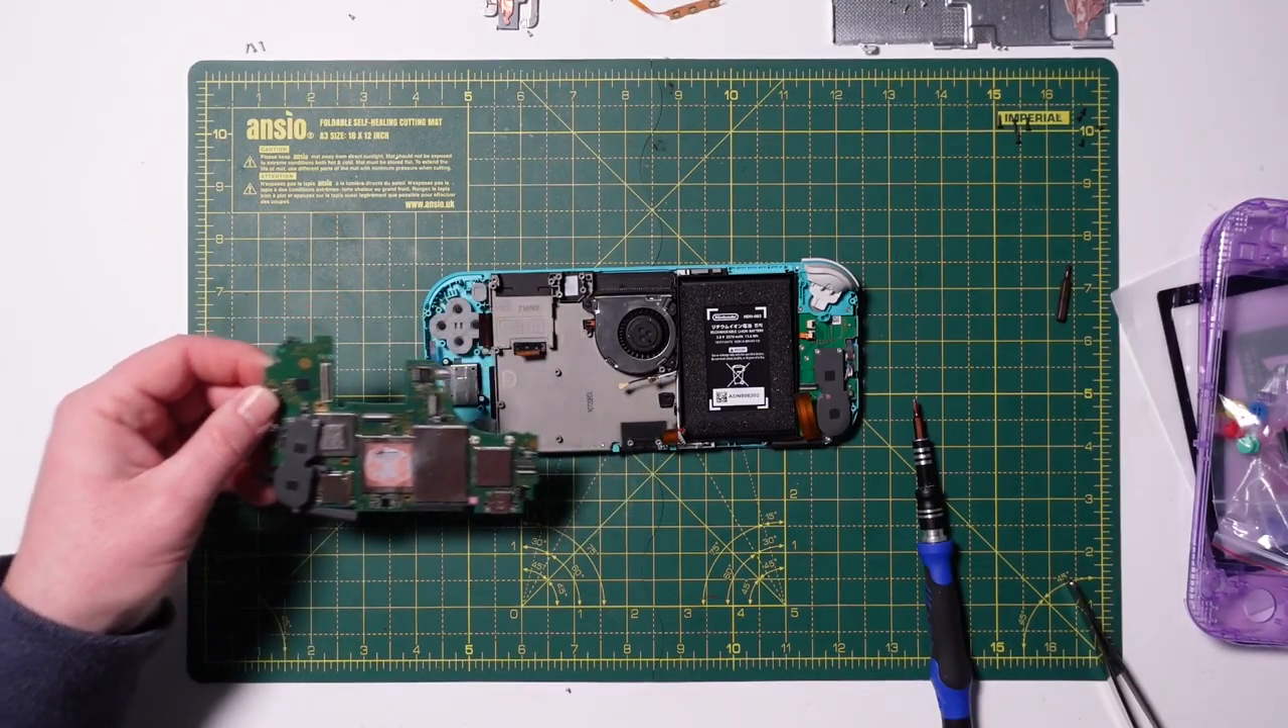There we go, that's the main board out.